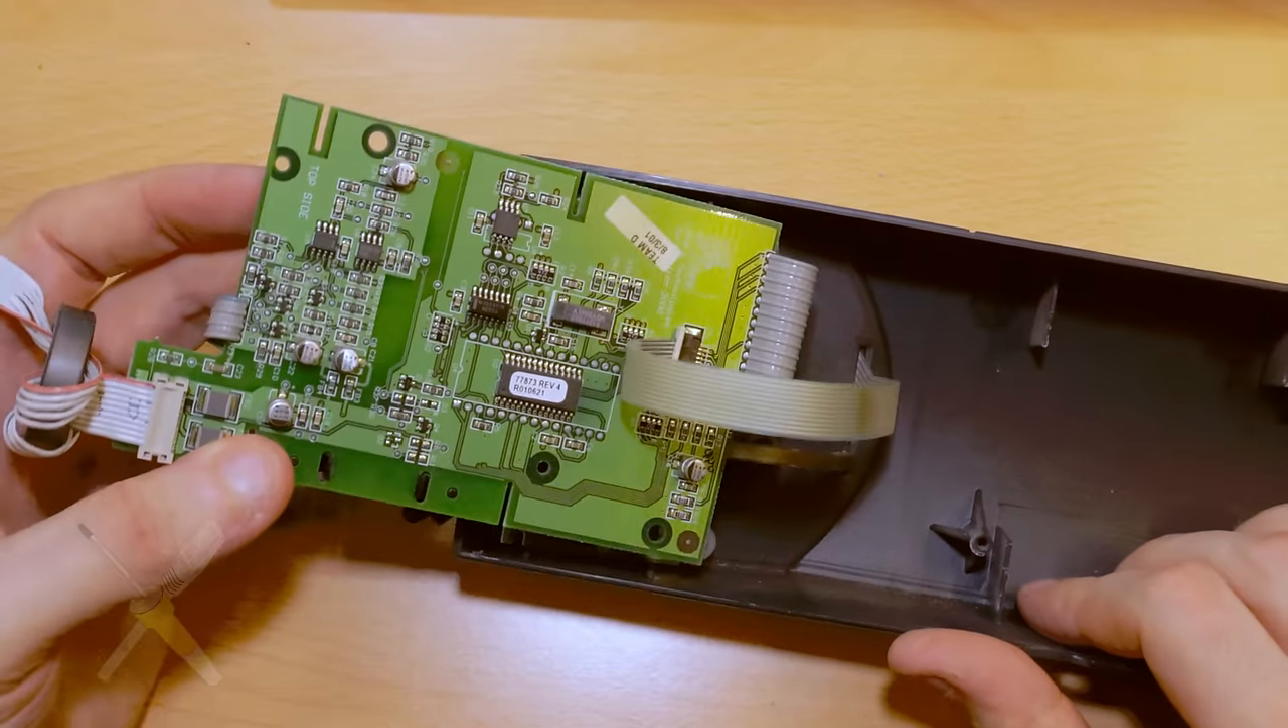Das Board hier, das war mit Schrauben fest, das habe ich schon mal aufgemacht.